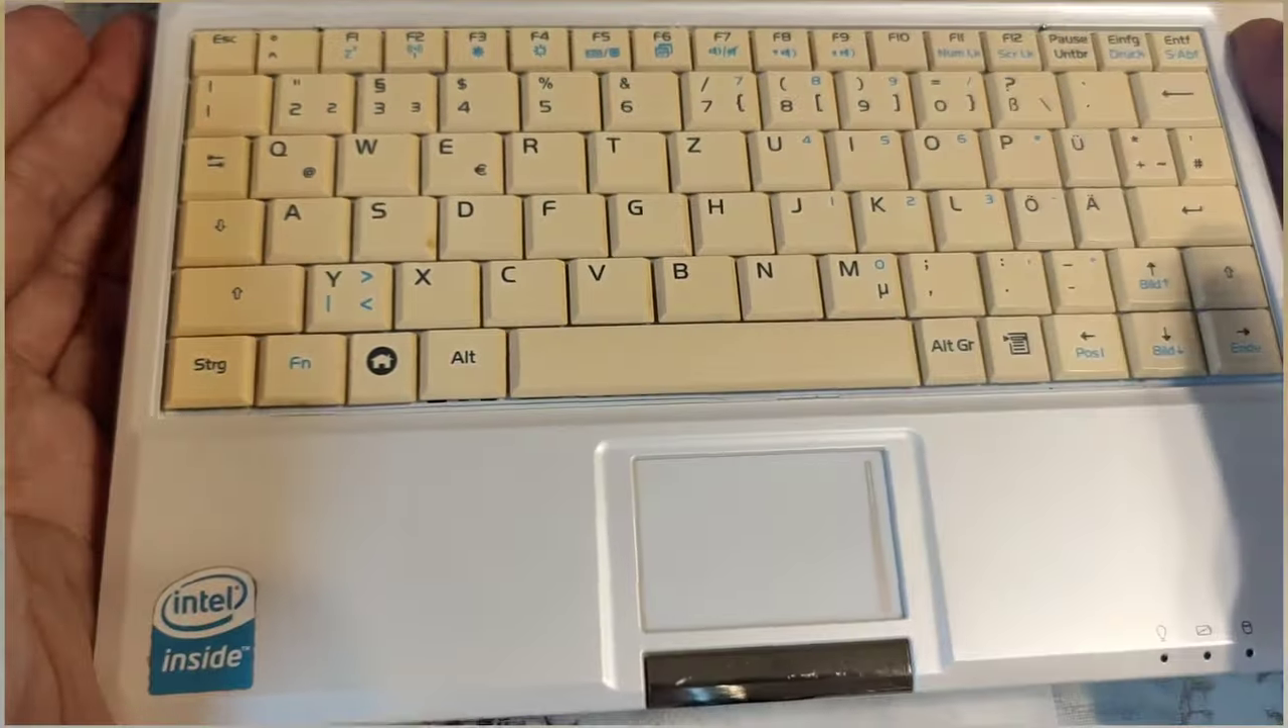The keyboard is now reattached to the unit and it is time to try it out.